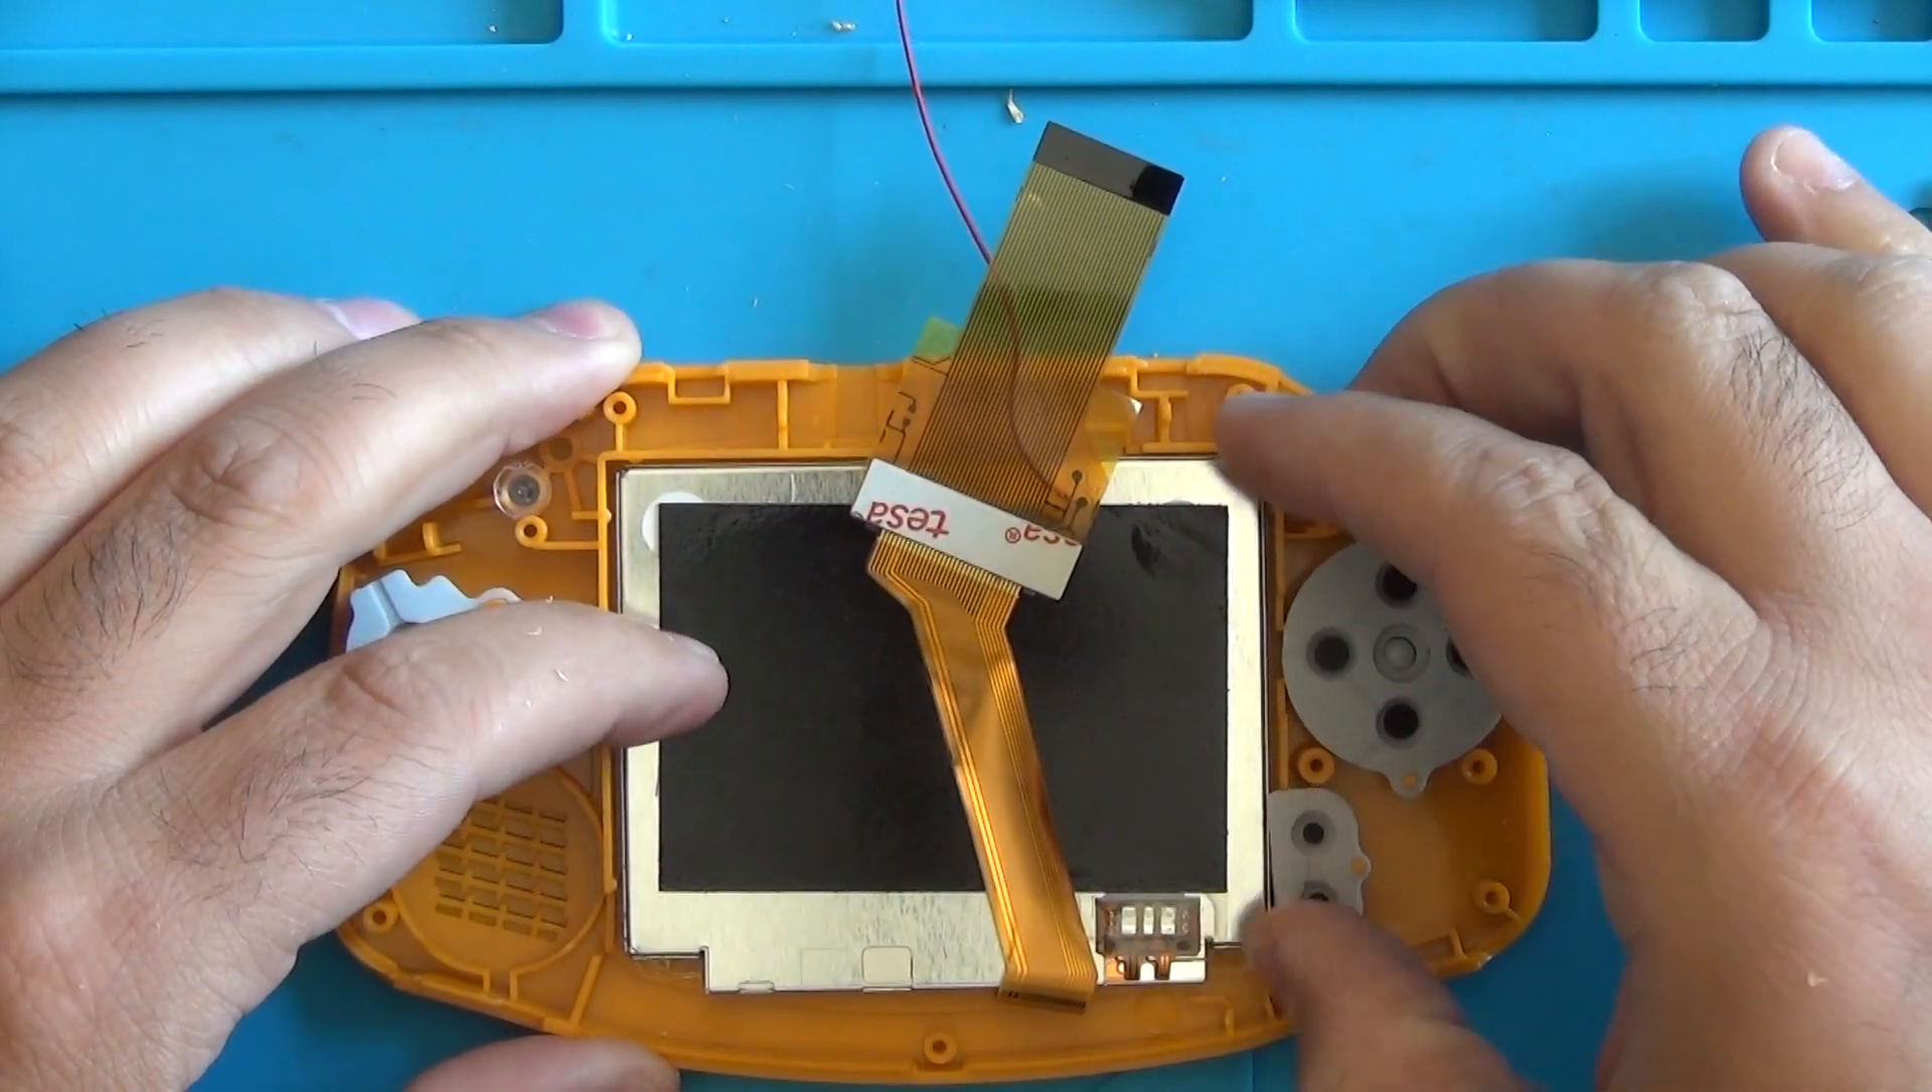Now, we can grab our LCD and we can place it right in the shell. It fits almost perfectly.